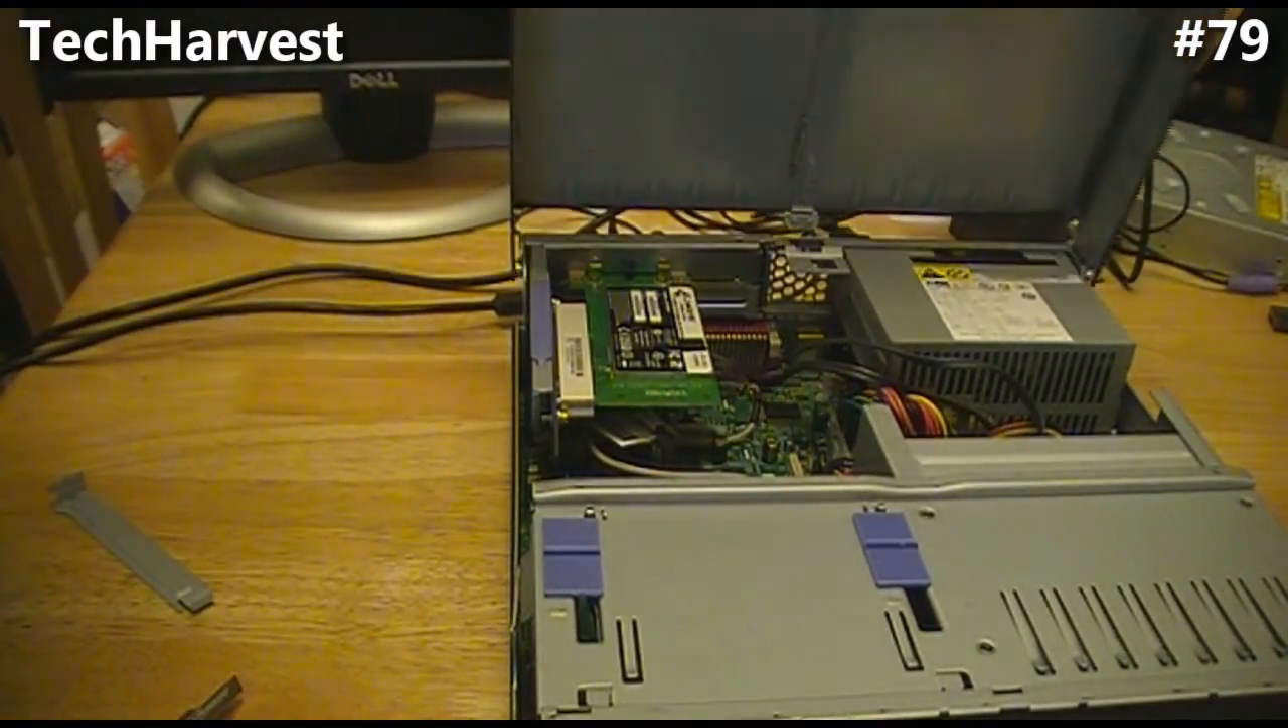Alright, we have the wireless card installed.